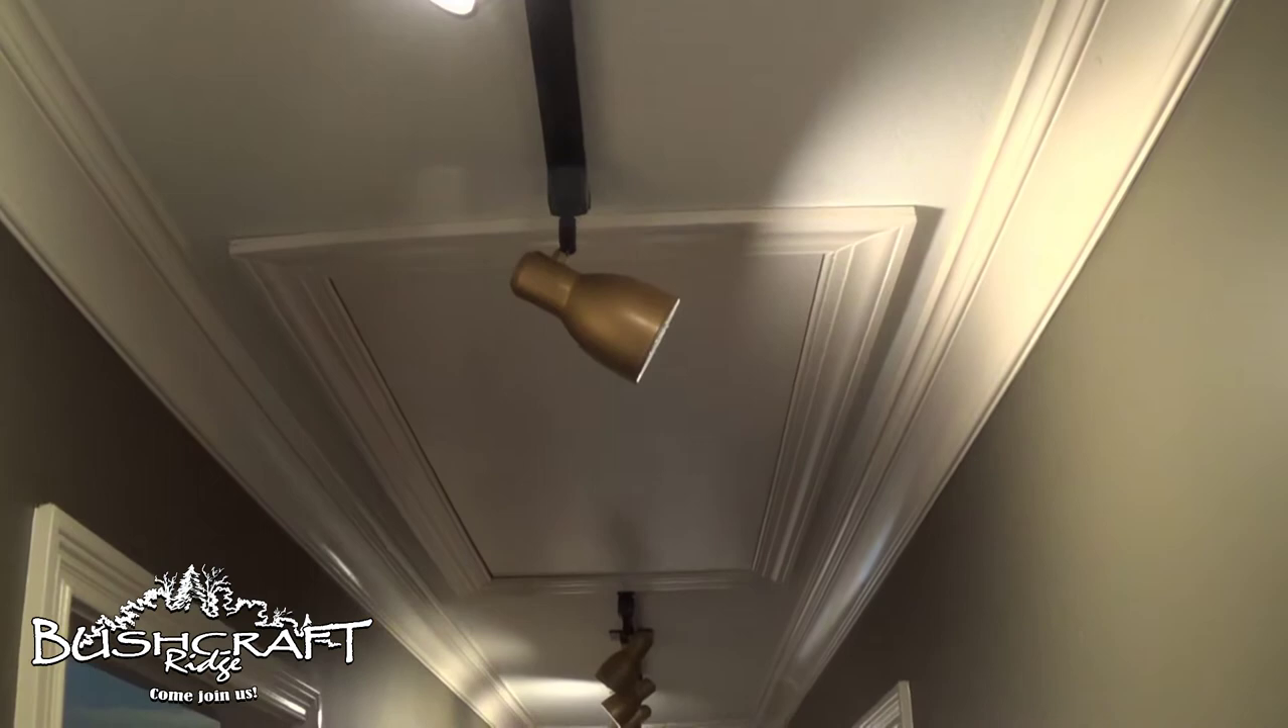You see we got the trim on we got it painted and I did not fix that corner.